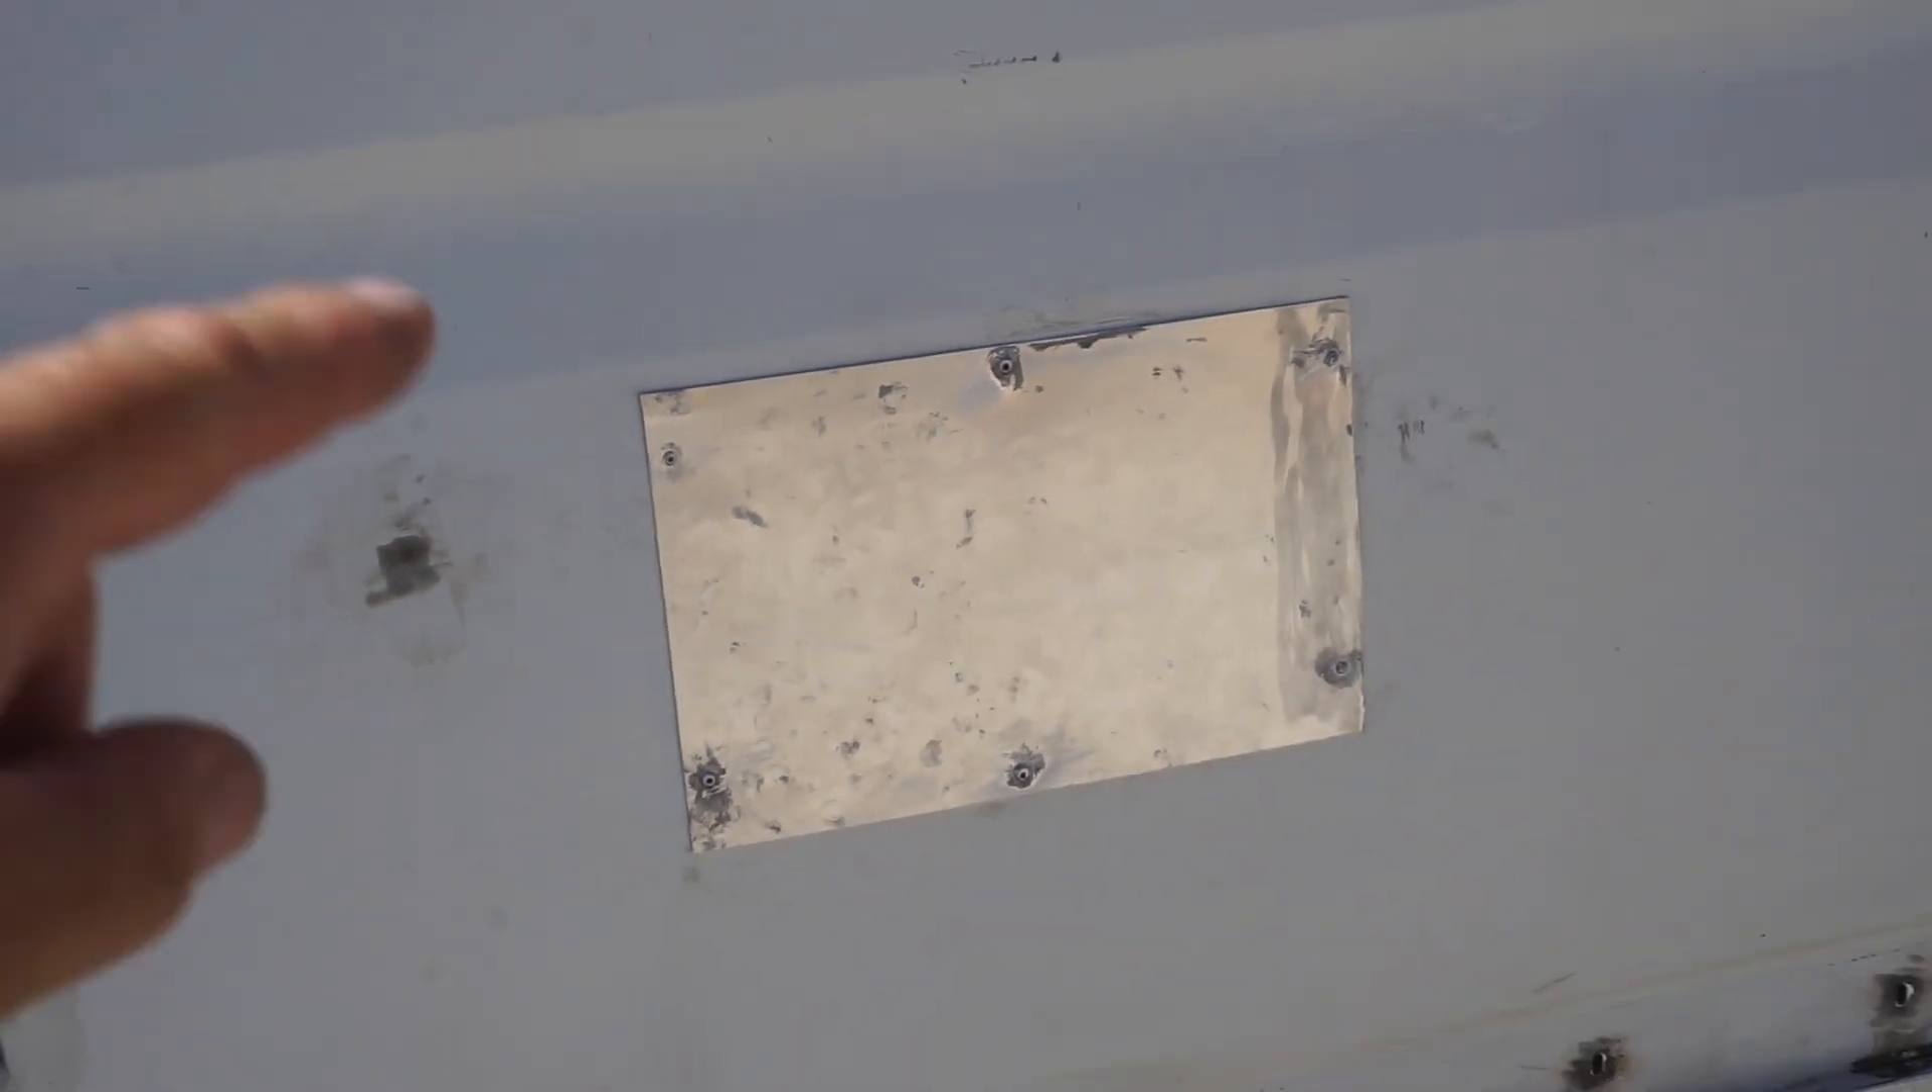Voilà, l'extérieur, on a mis la plaque avec six rivets.